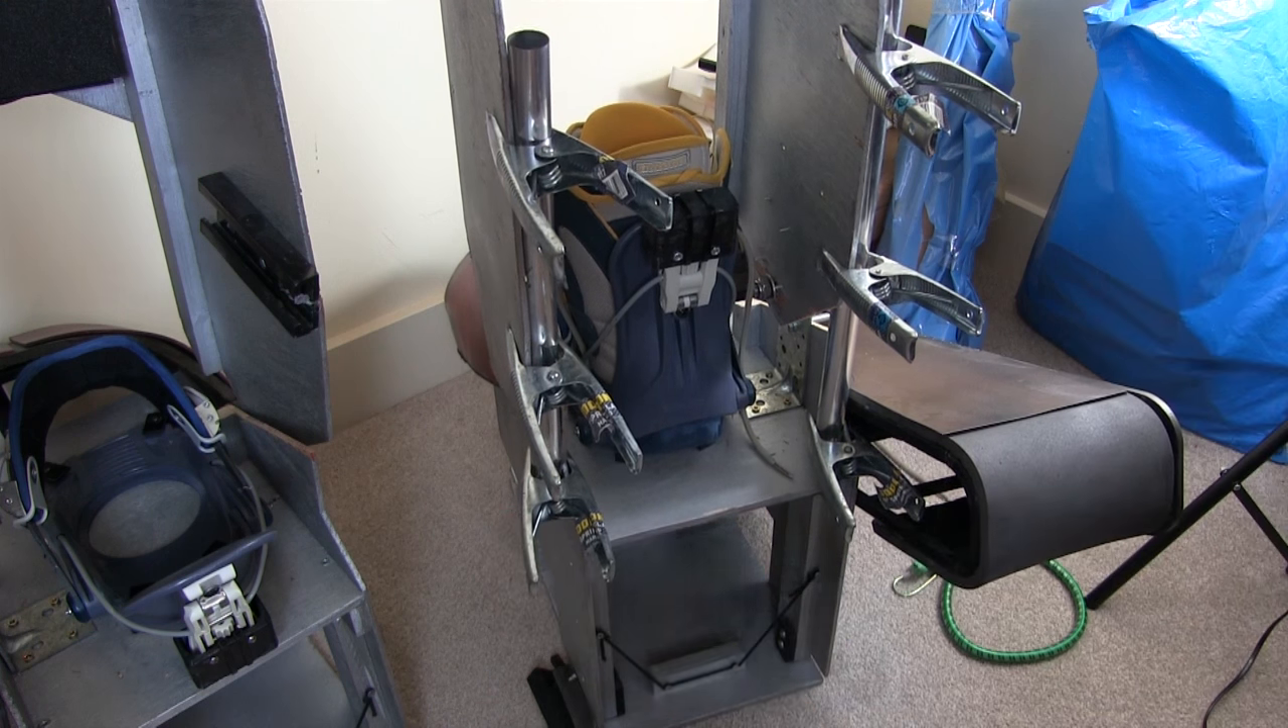And what I've done is just clamped in these poles. So I've got two sort of aluminum poles in here and they've got two clamps on the top part and one on the bottom.